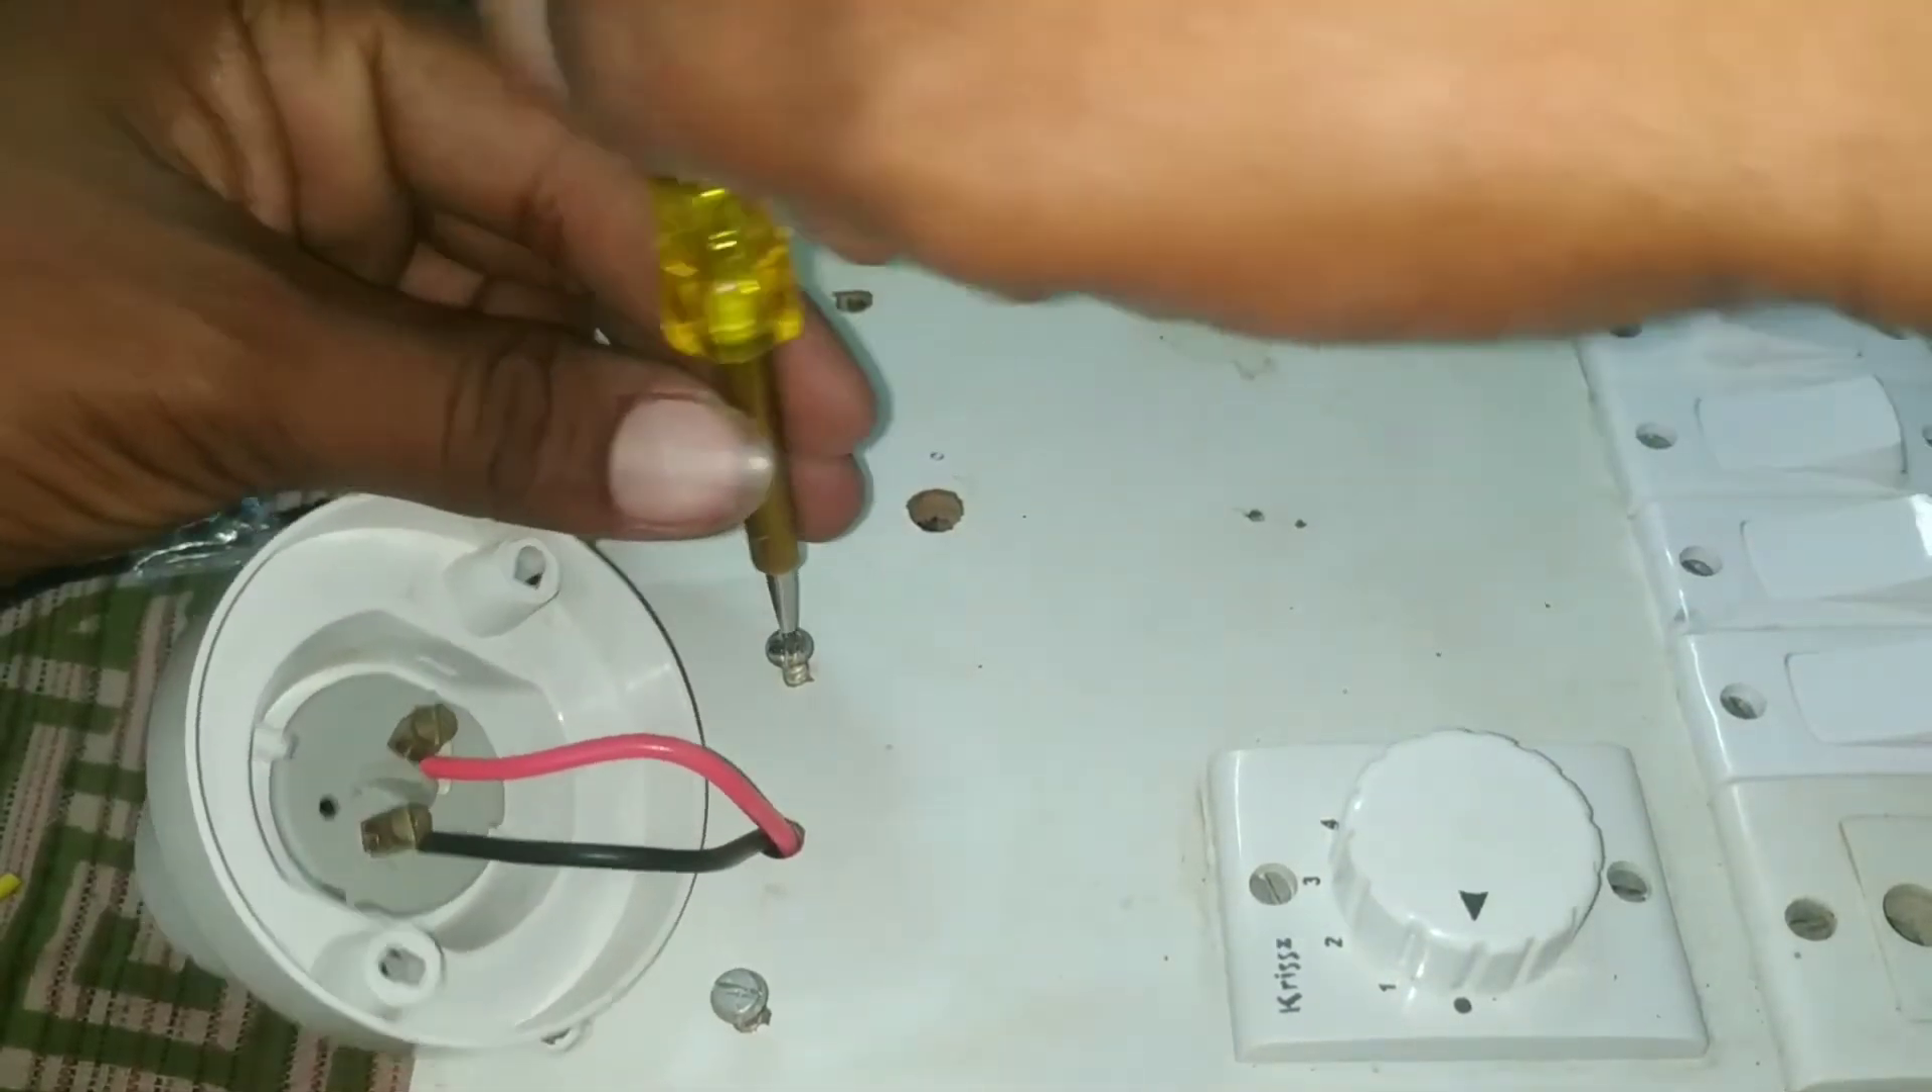इसमें होल्डर में दोनो वायर कनेक्ट कर दिया है इस तरह से।